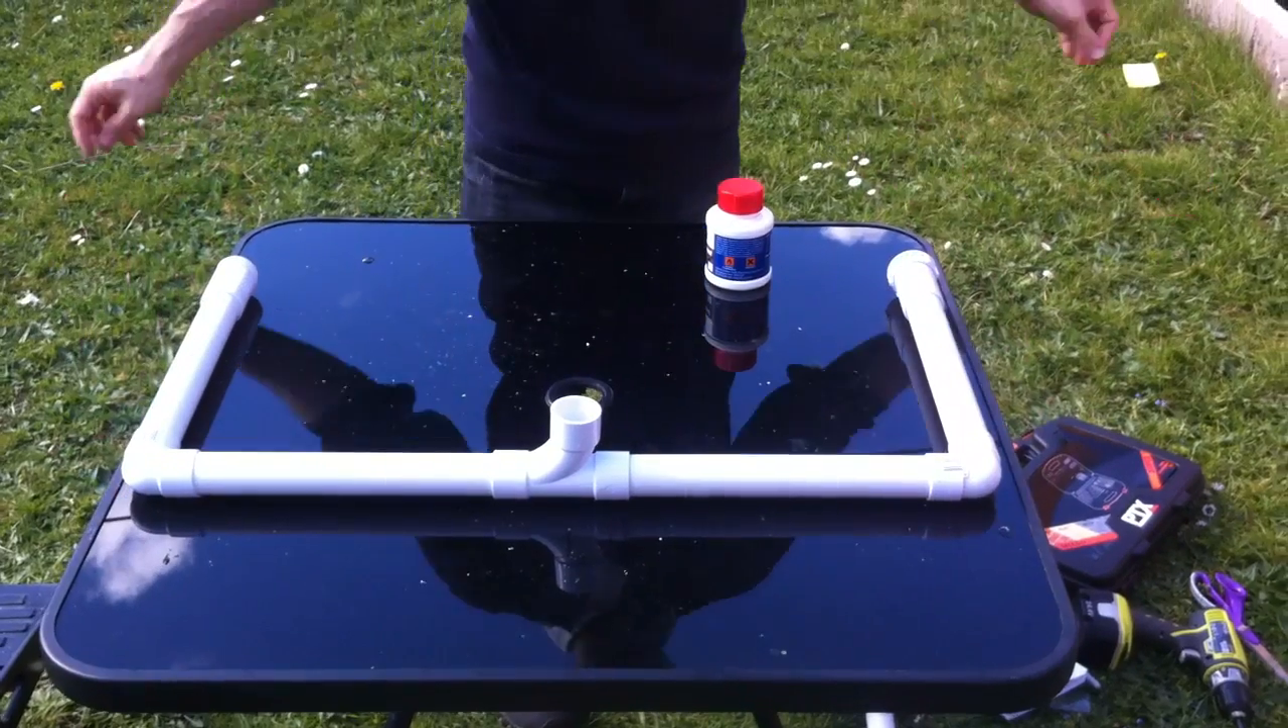So there we go there is the base of the rocket launcher and I'll move on to the upper section.